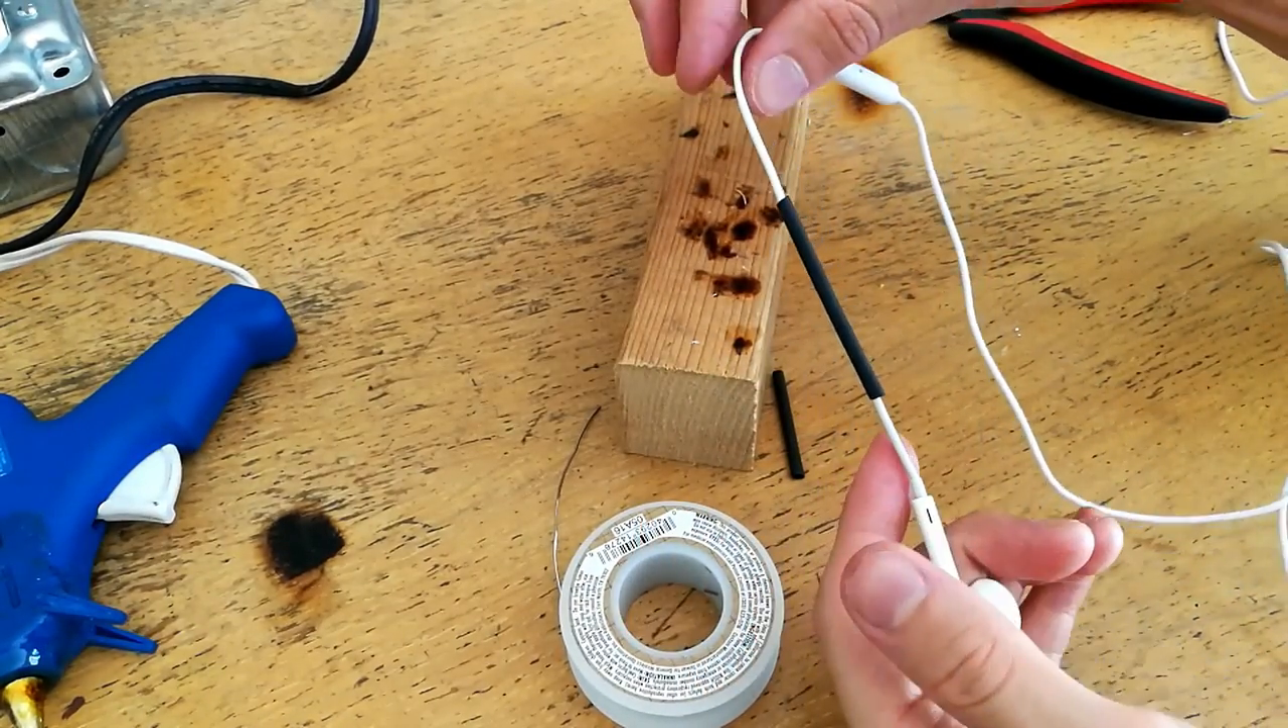So there we go now the heat shrink has been applied over the conductor connection.